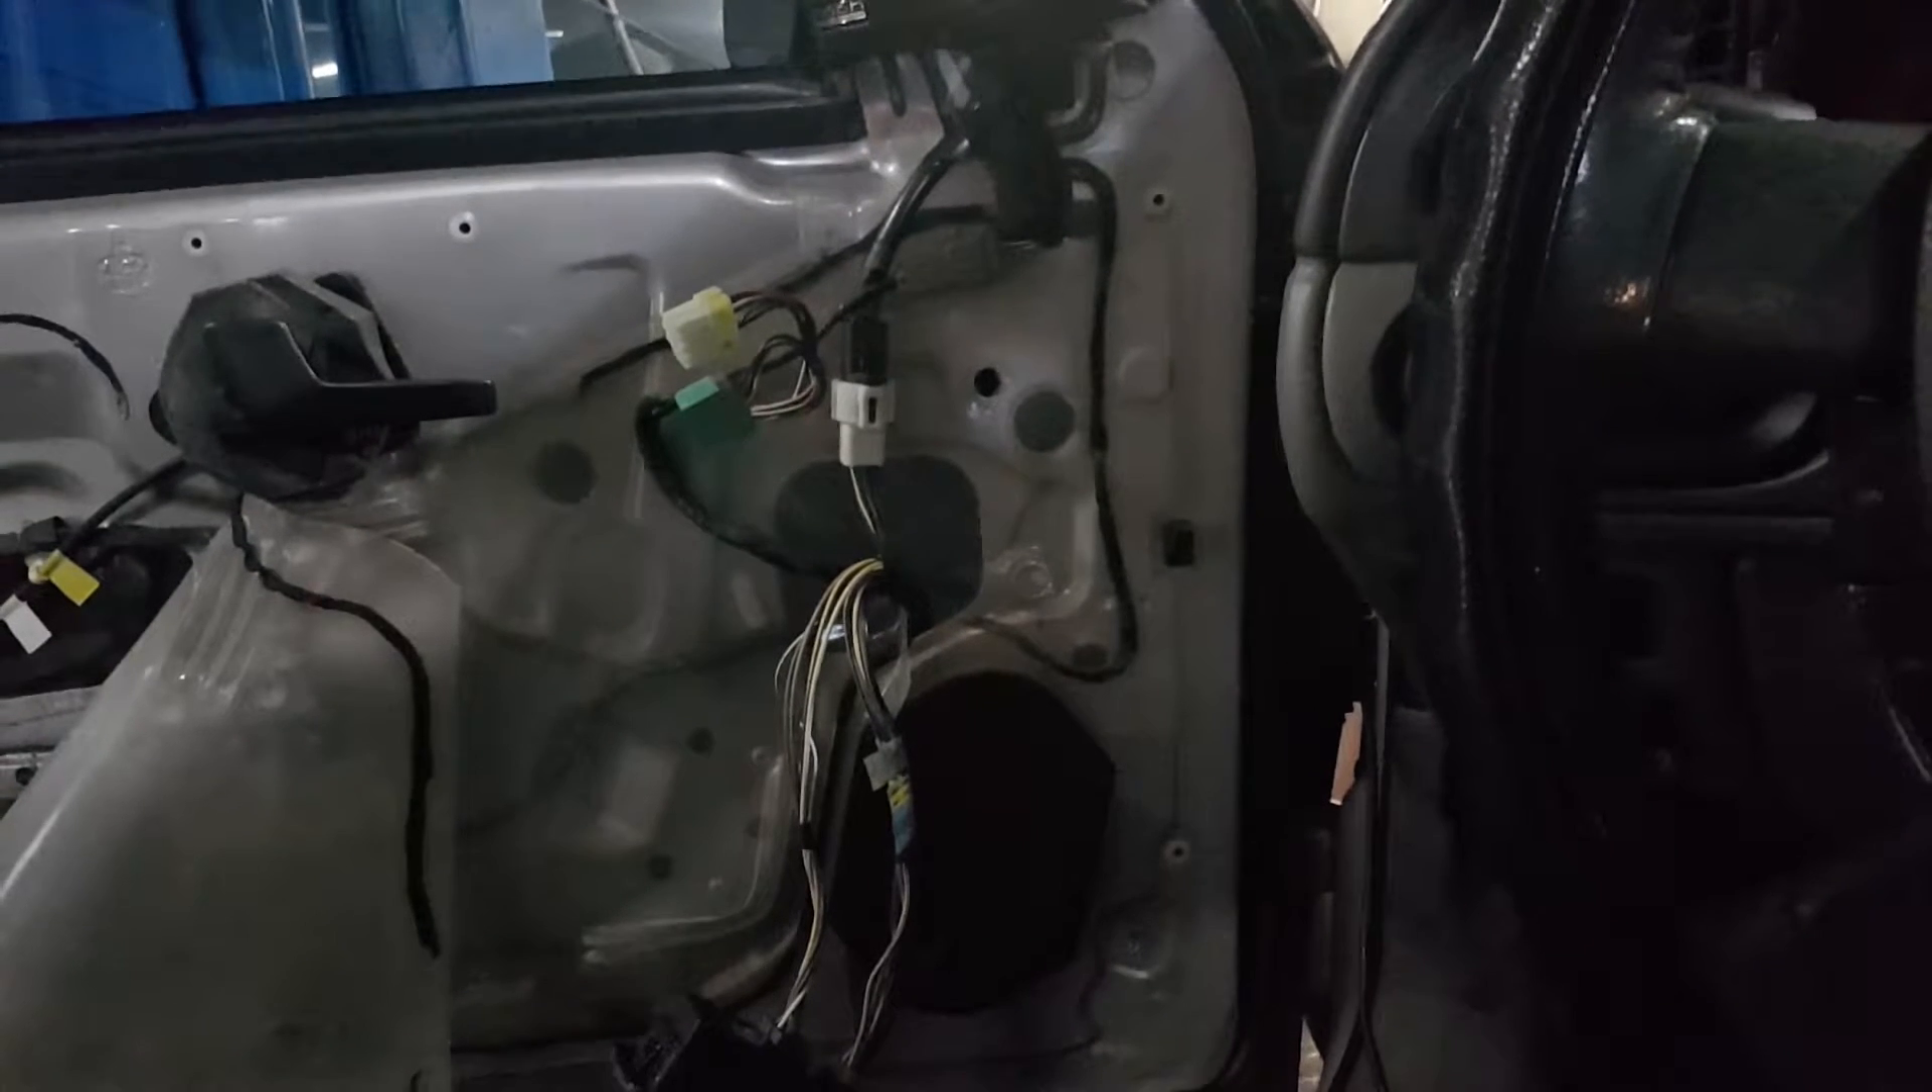I got the left front door panel apart.